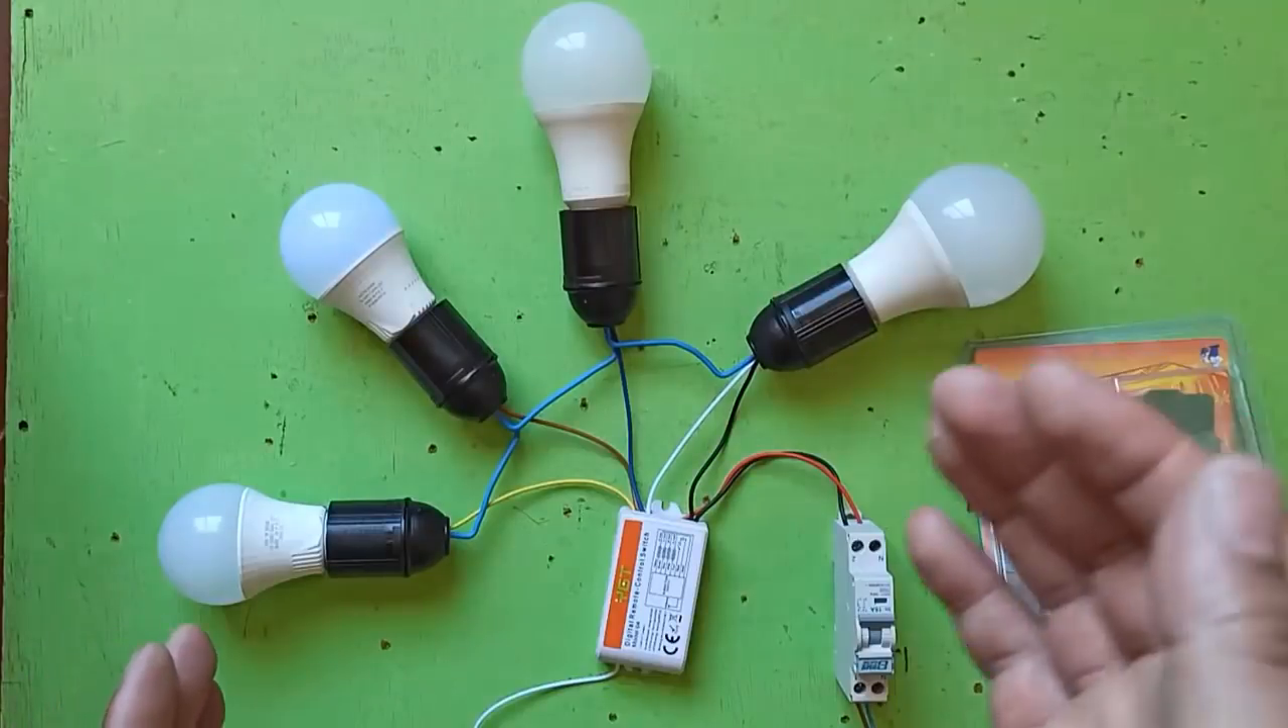كما راكم تلاحظوا الان مركبت جميع المصابيح.